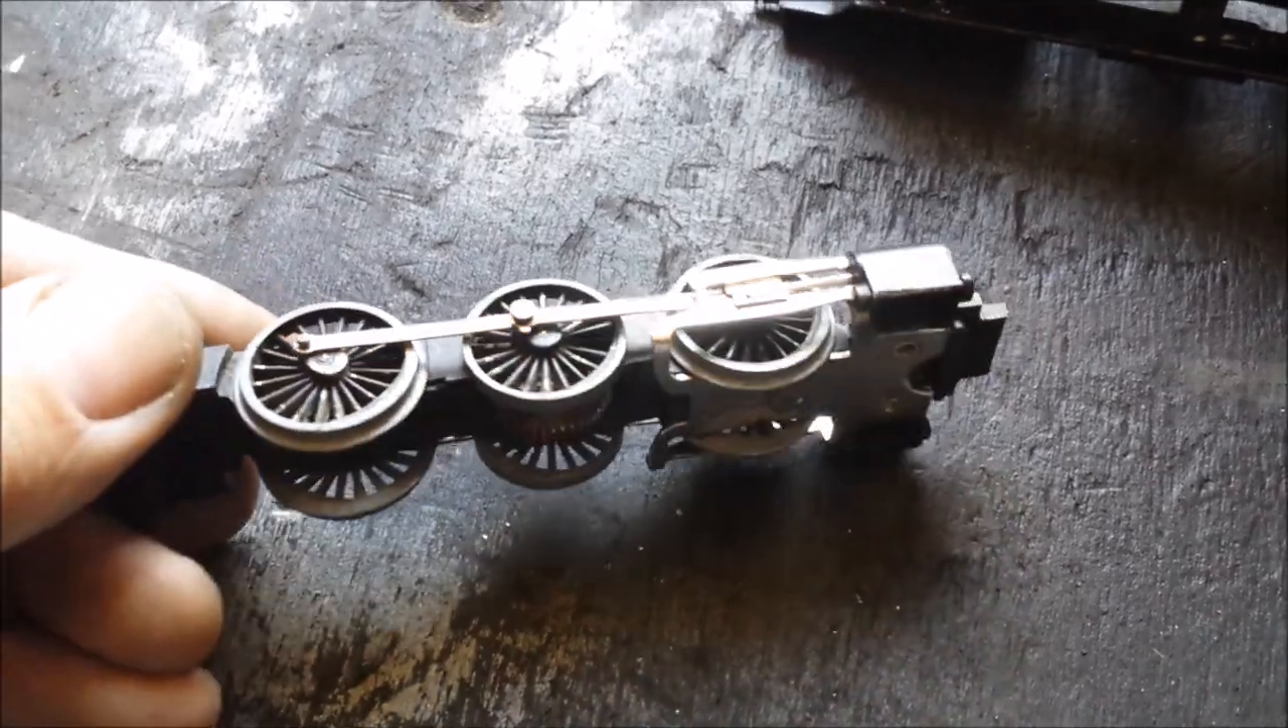Okay that's the chassis with all its wheels in and also the piston block and all the connecting rods with the gear in the middle.